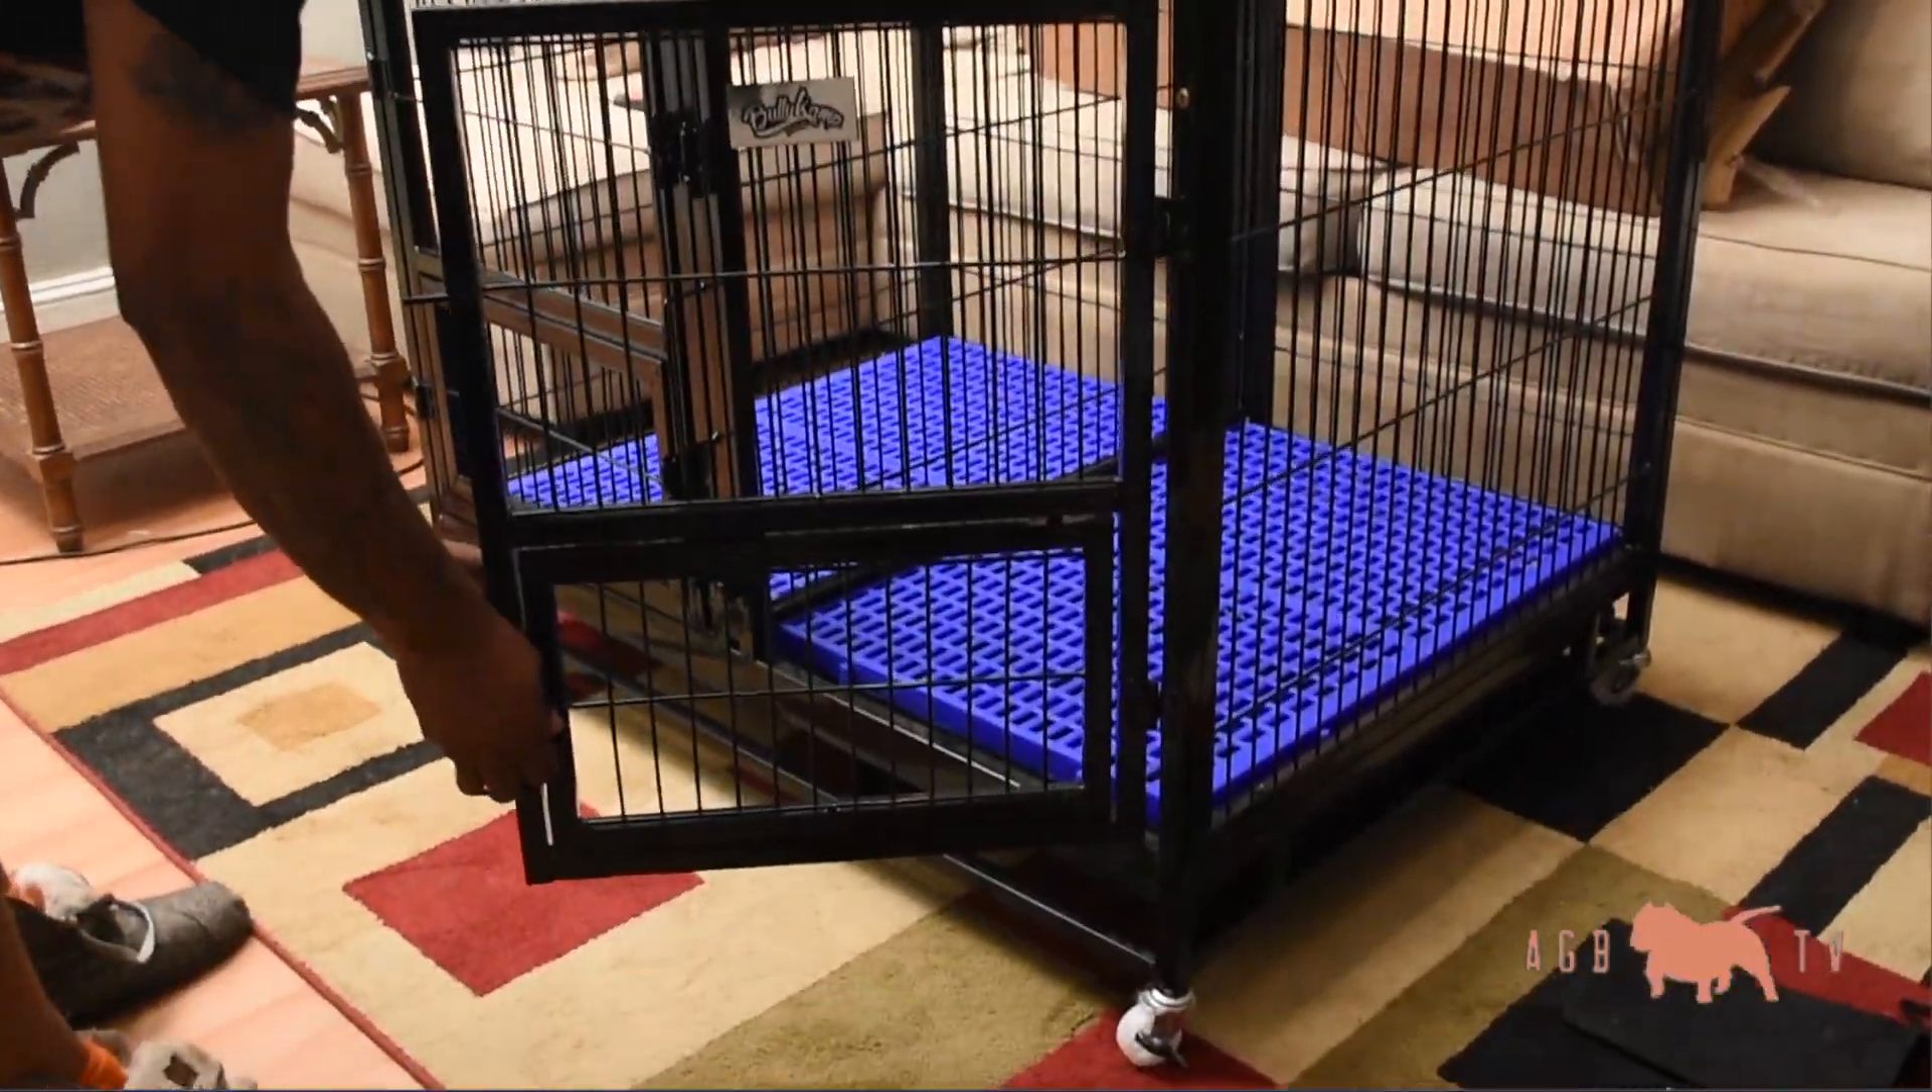So now that we got this cage all put together, let's see what it looks like.